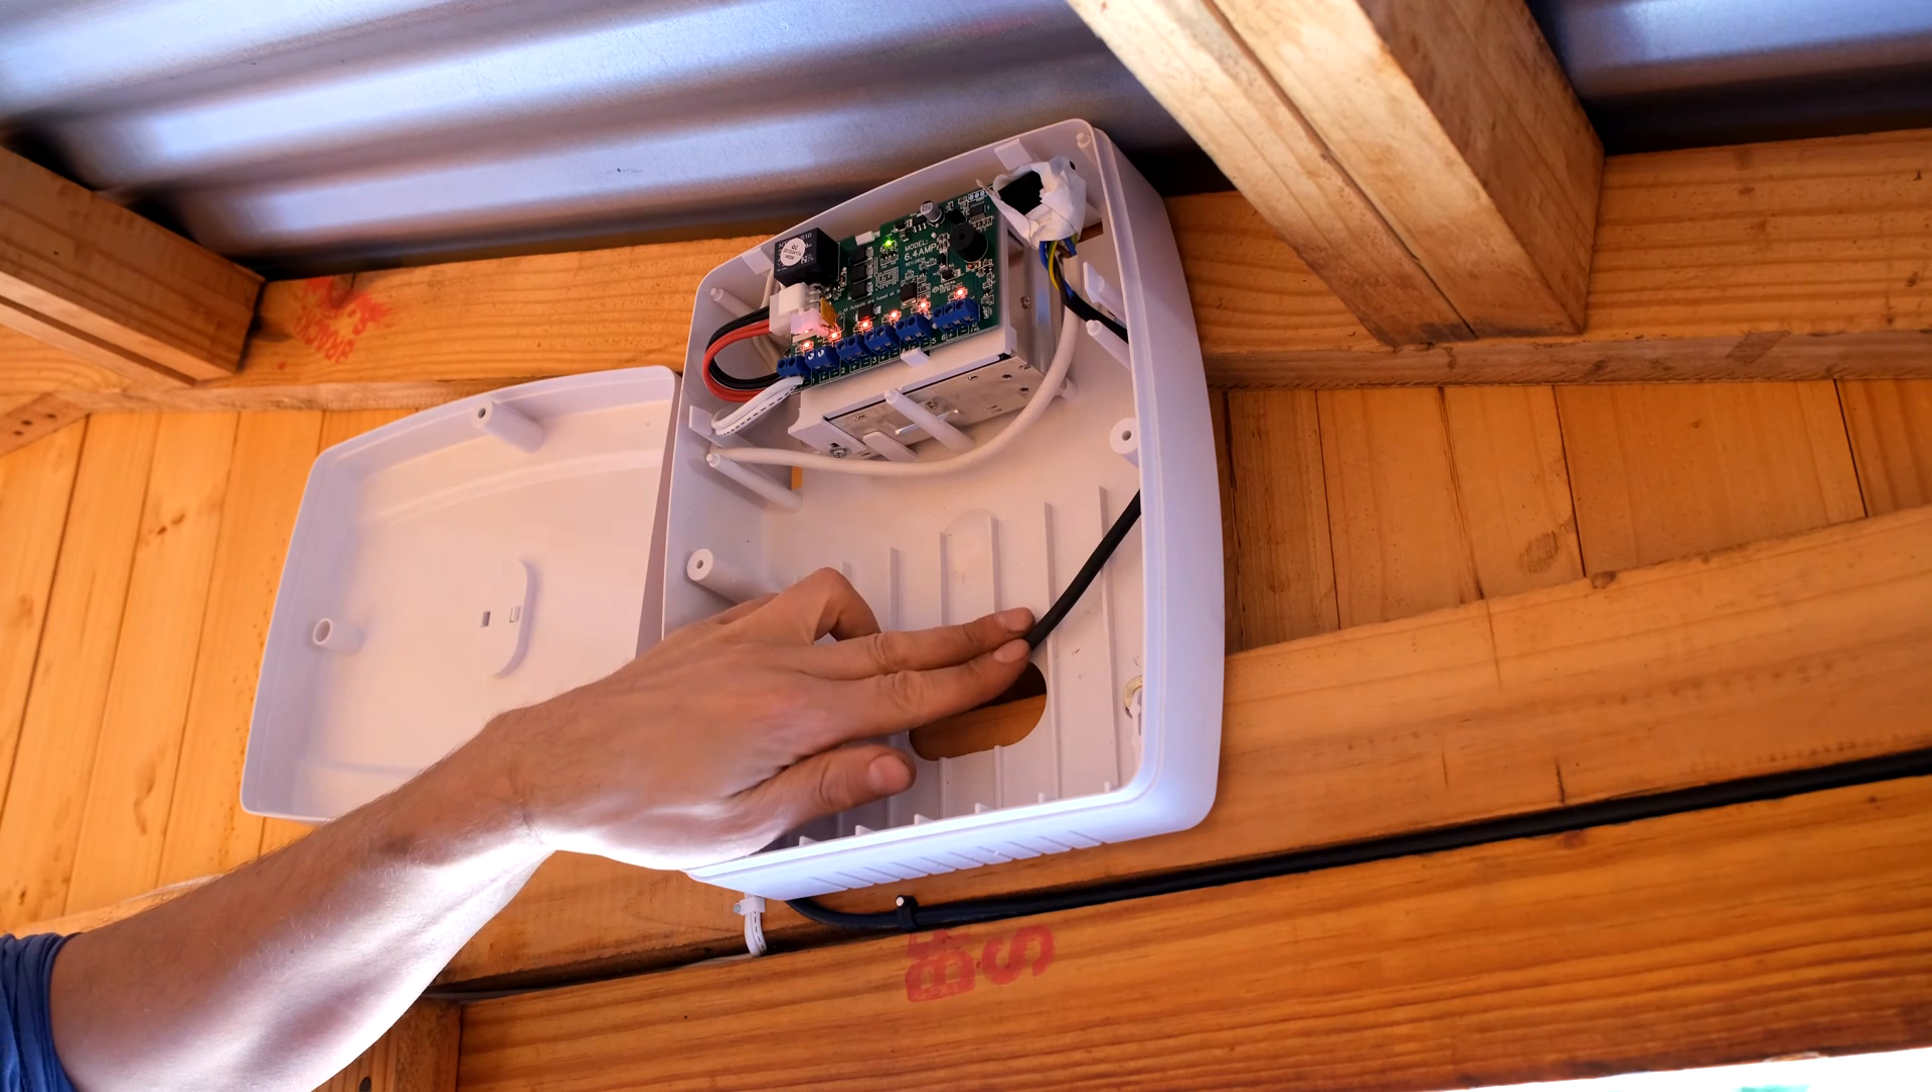All right so here is the unit i've mounted this onto a wooden structure.